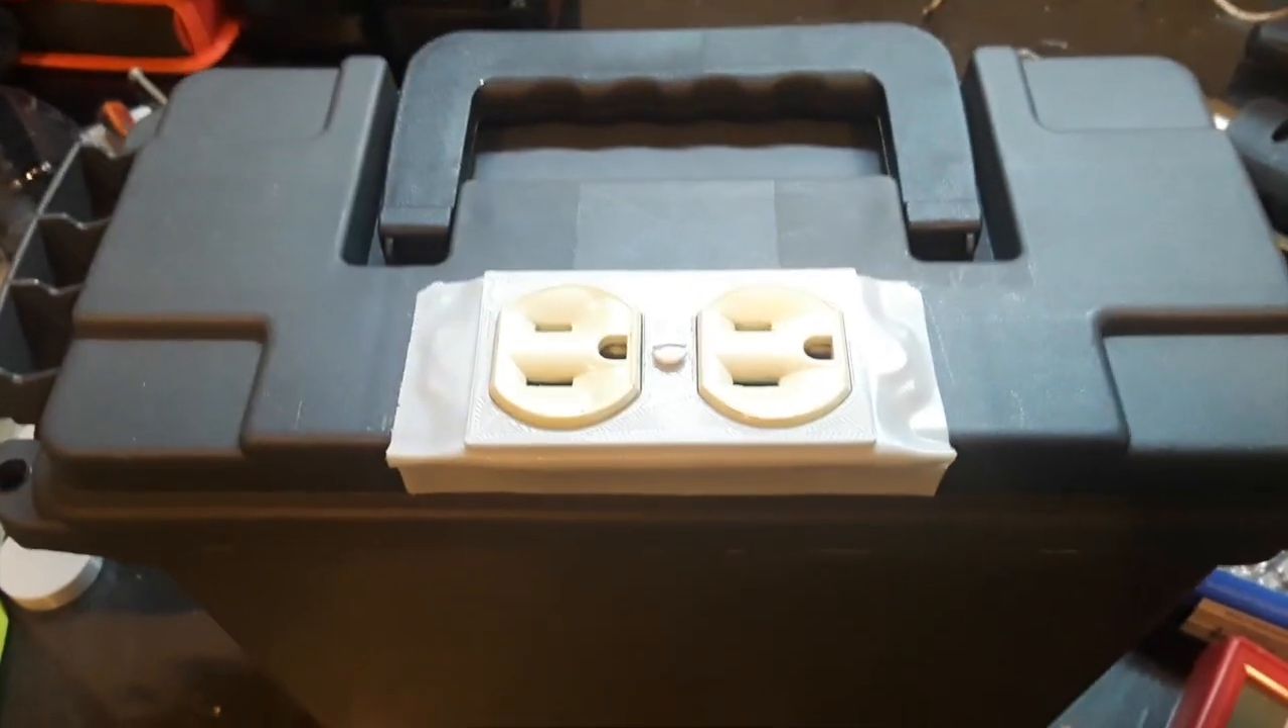Alright so now I attached the faceplate on after I finished cutting it down.